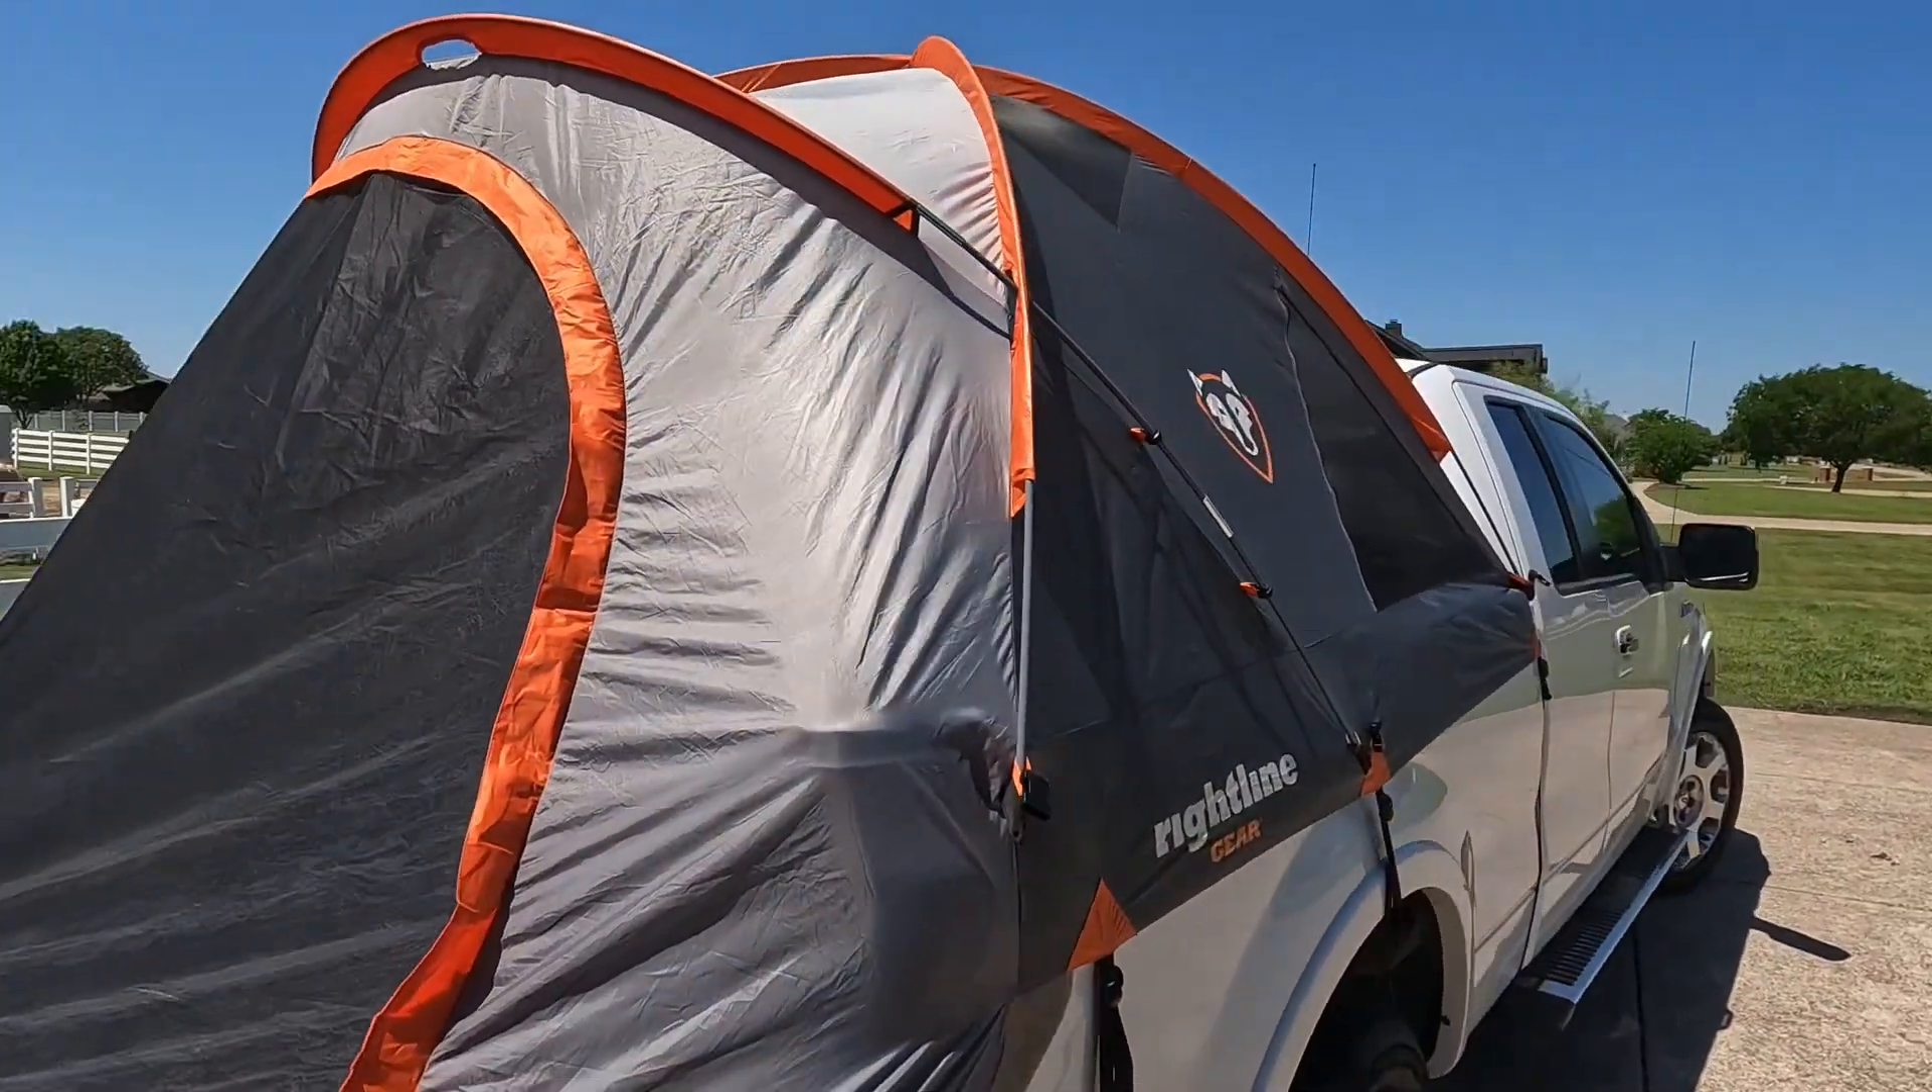So here we have the whole tent set up on top of the truck.